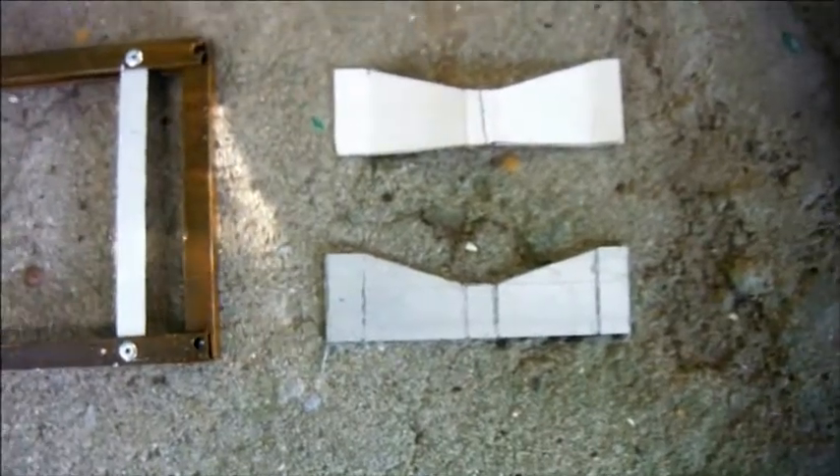This vehicle is going to need a fairly robust tow hook, so I've added an extra rail to the chassis, cut out a cardboard template, and then cut out the same shape from aluminium.